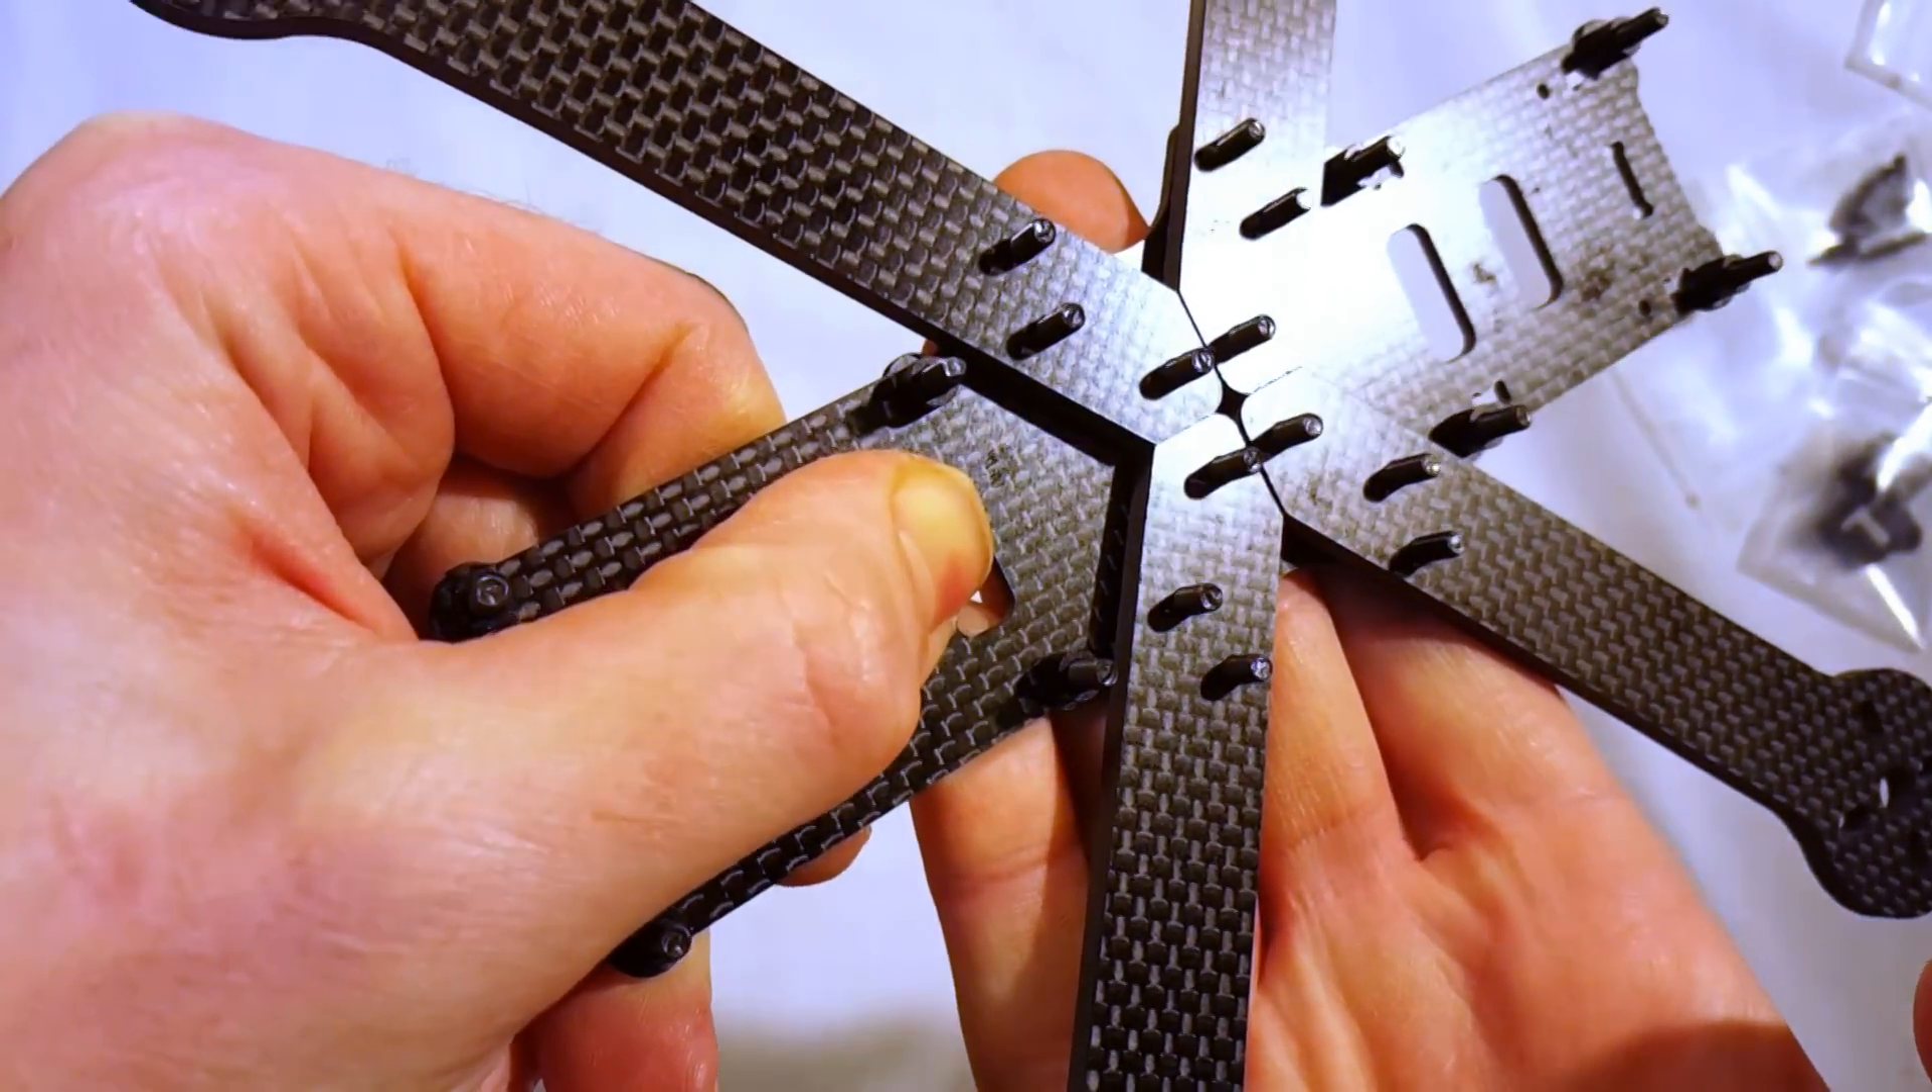All of those screws went right up through those holes in the arm very nicely so i'm pretty pleased with that so far.